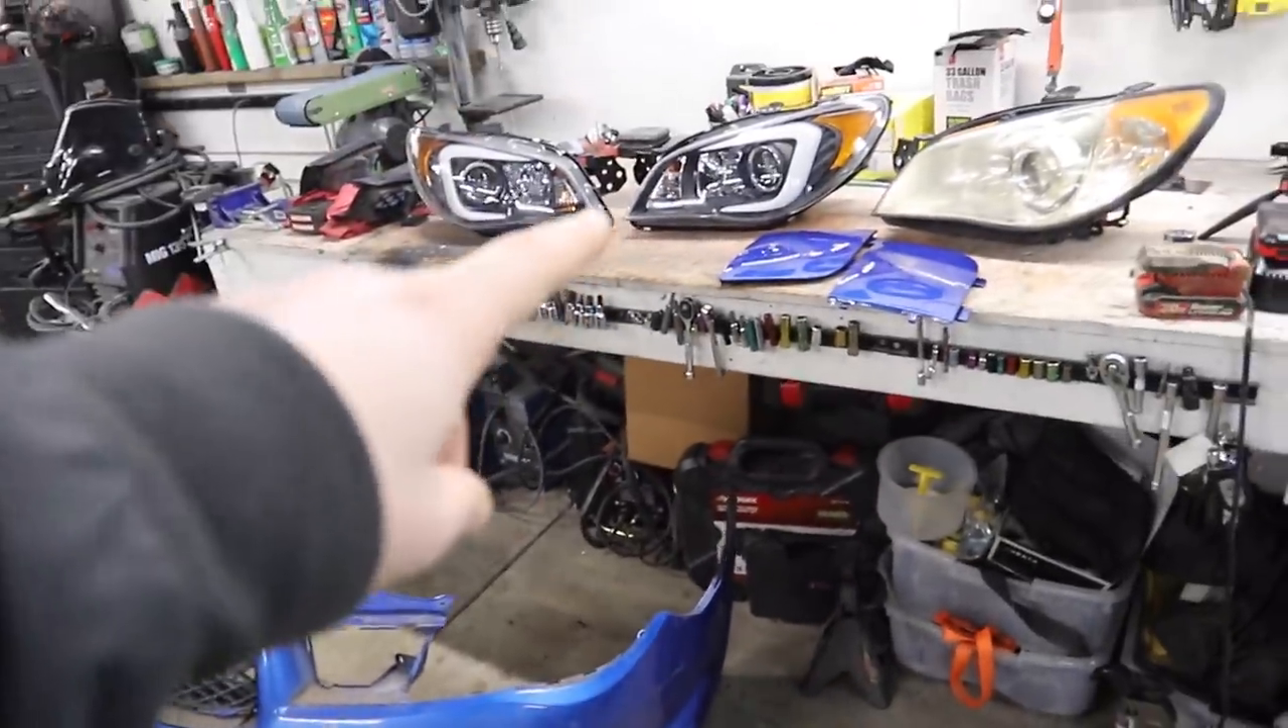What the front end is missing to be able to go for our drive is our bumper cover and our headlights.